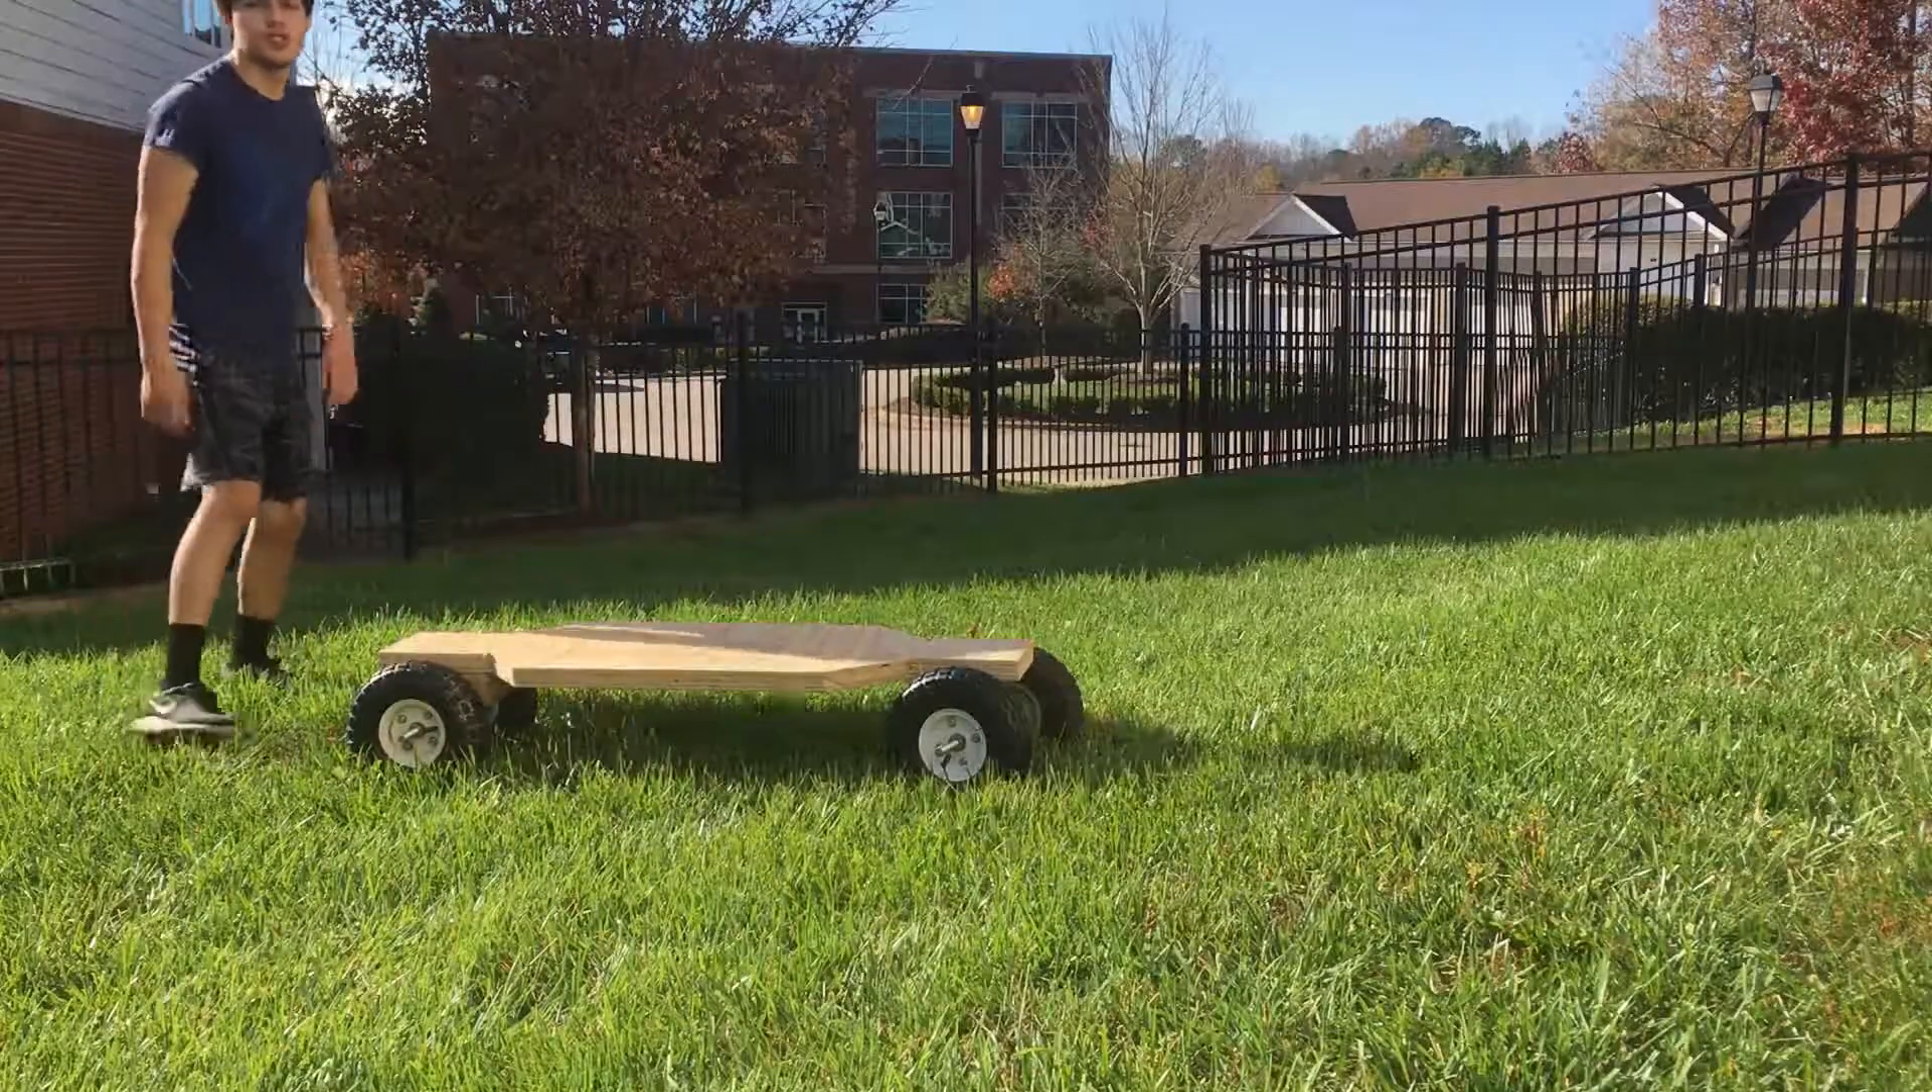All right, all the wheels are on.